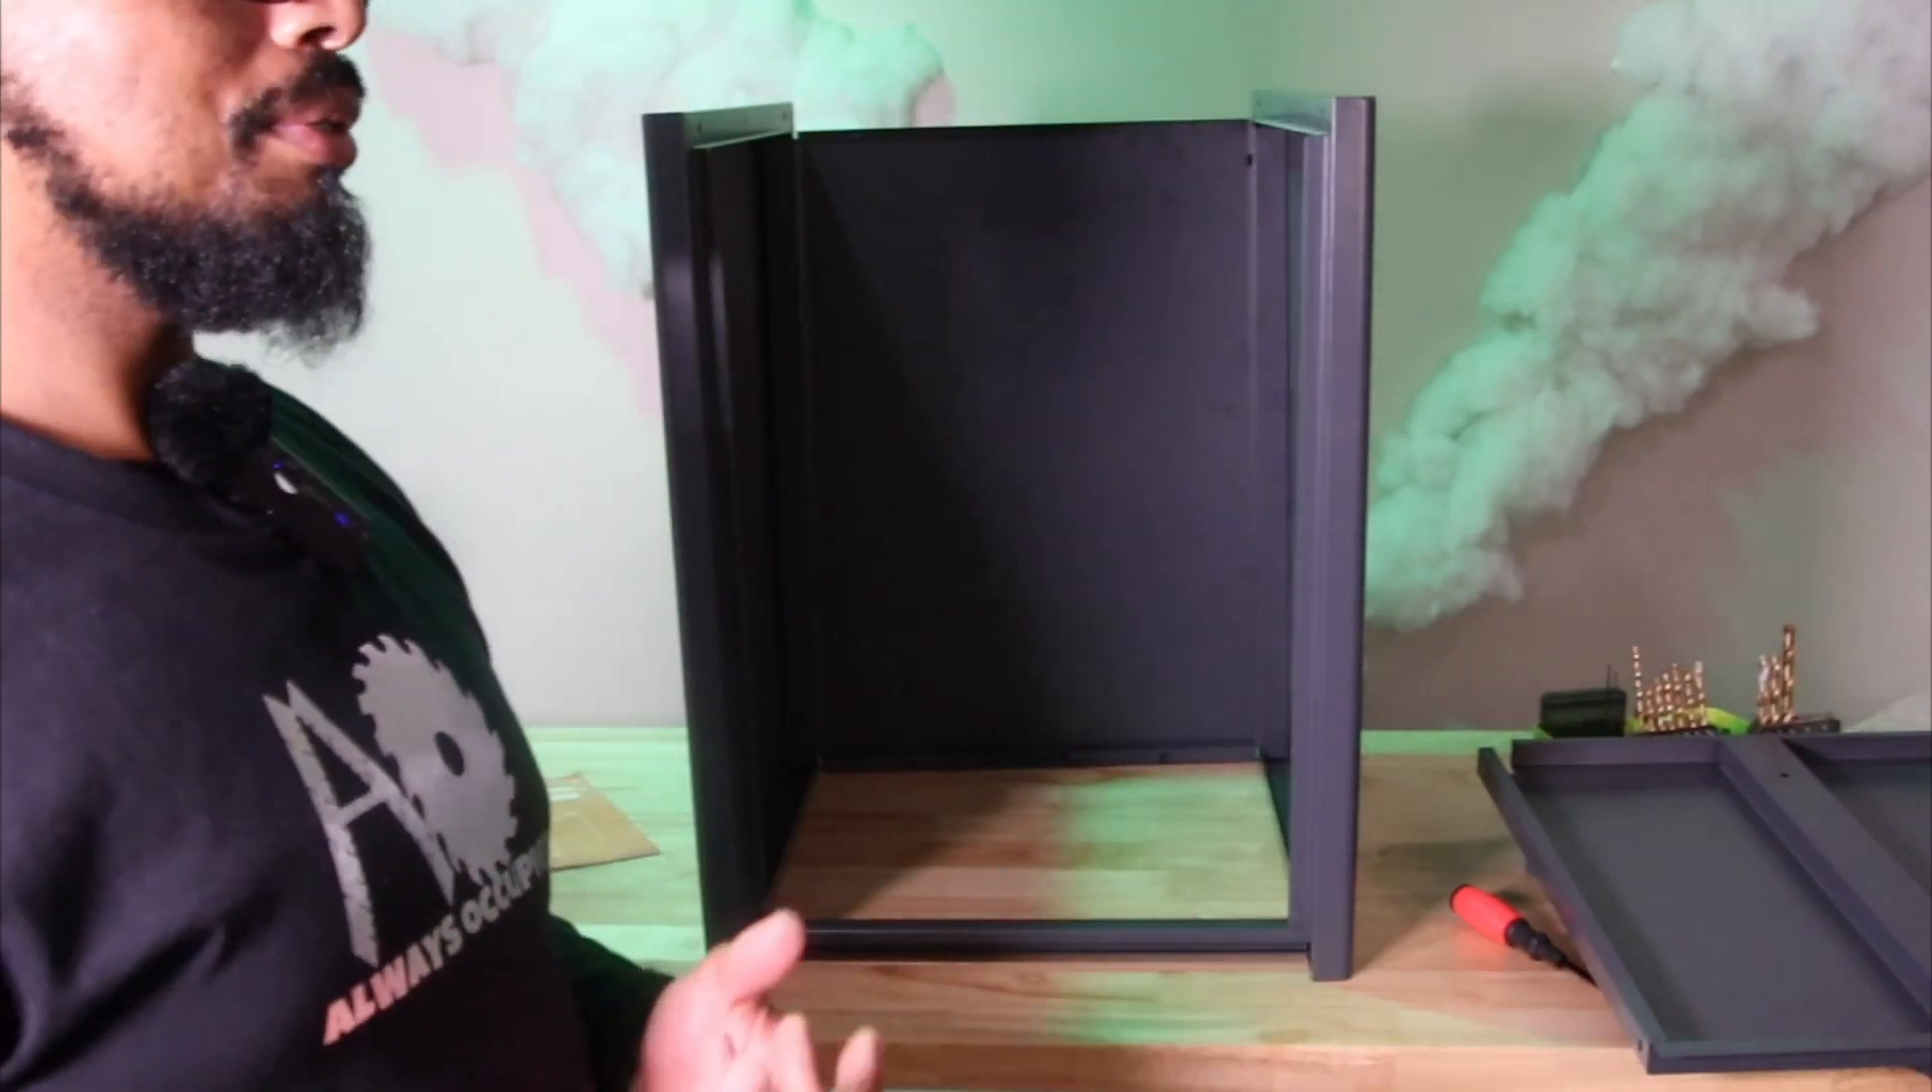We still have the locker door to put in.